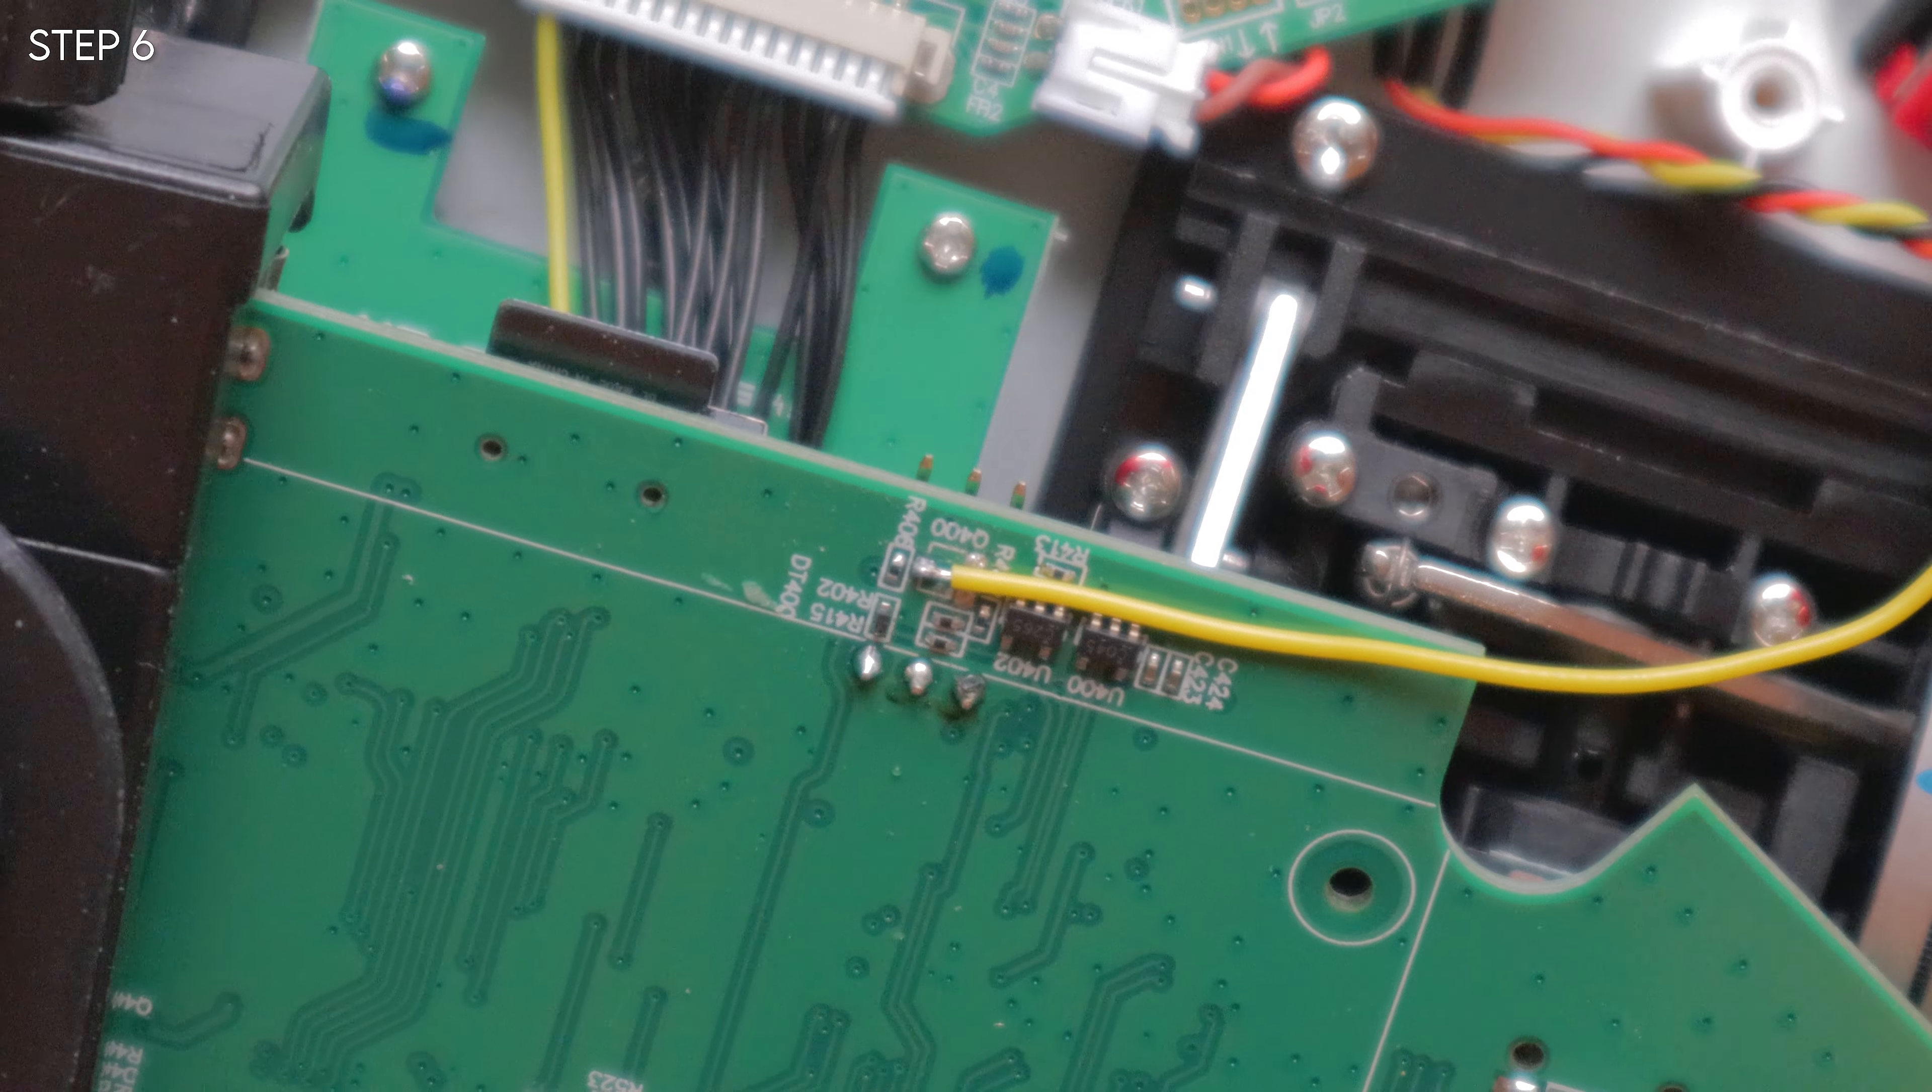All right, so we've got one wire soldered over there and now we're done with the back sides.